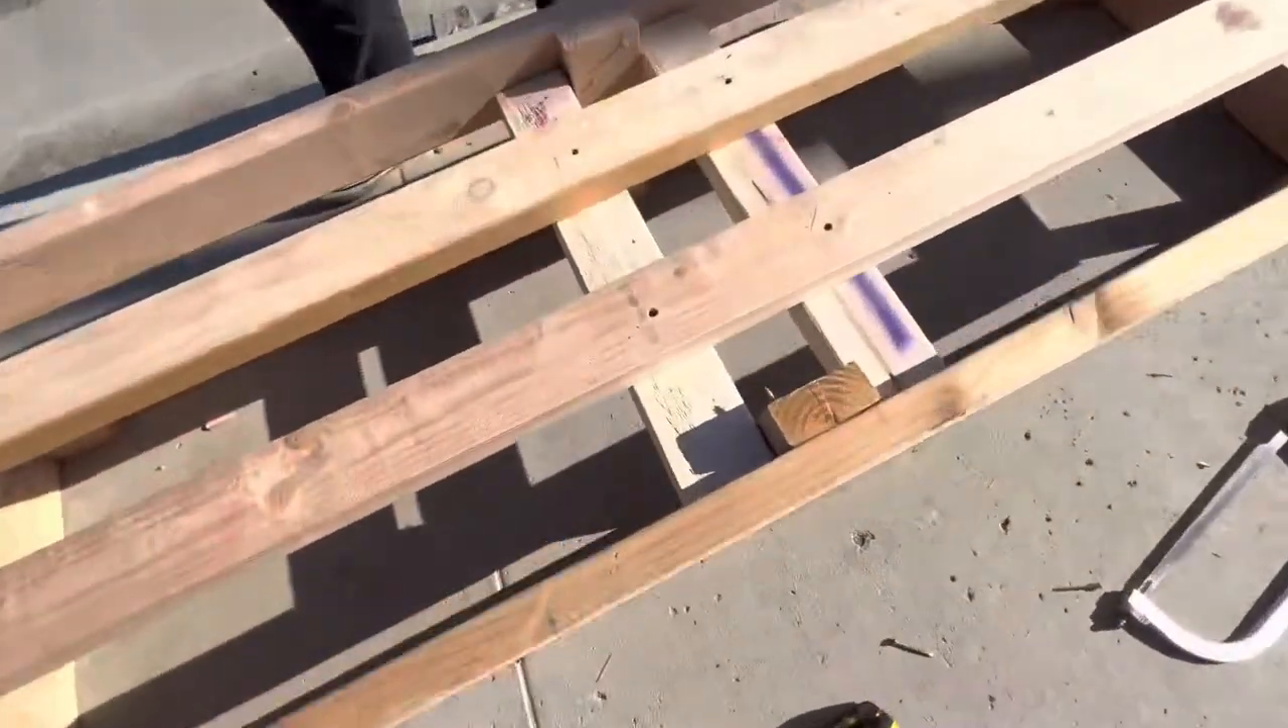We got the support beams in.